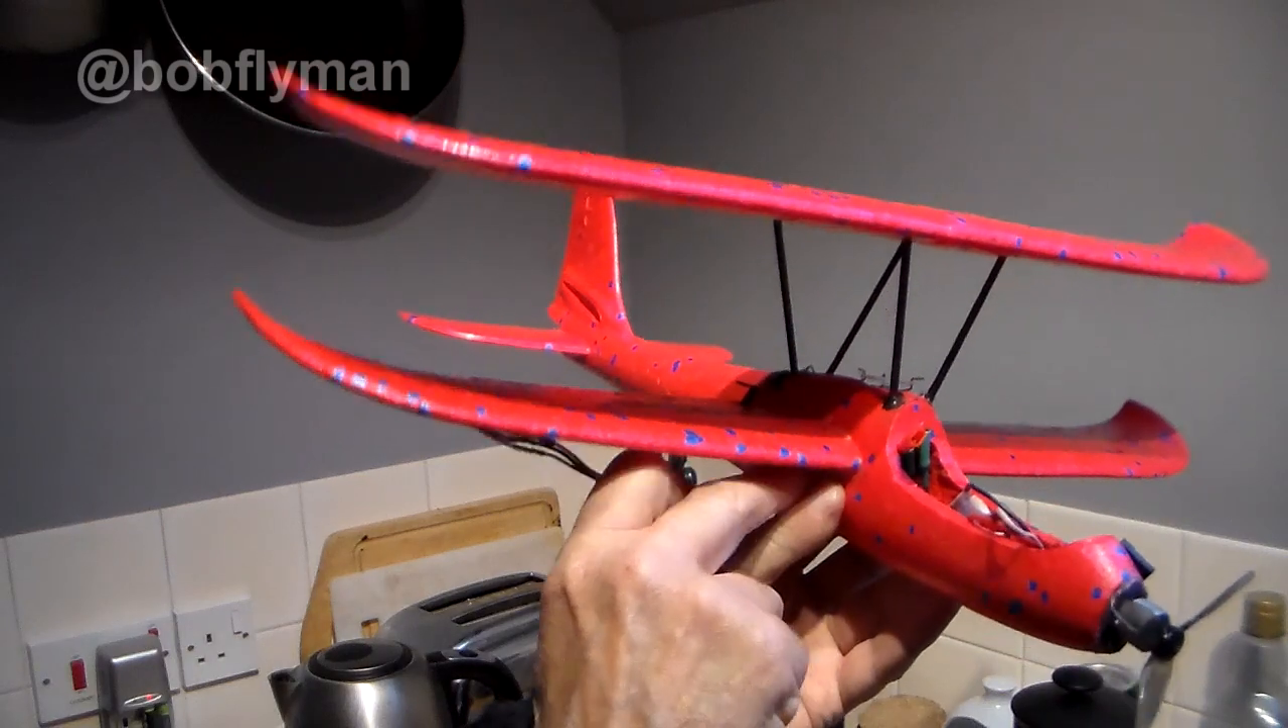Motor is on.